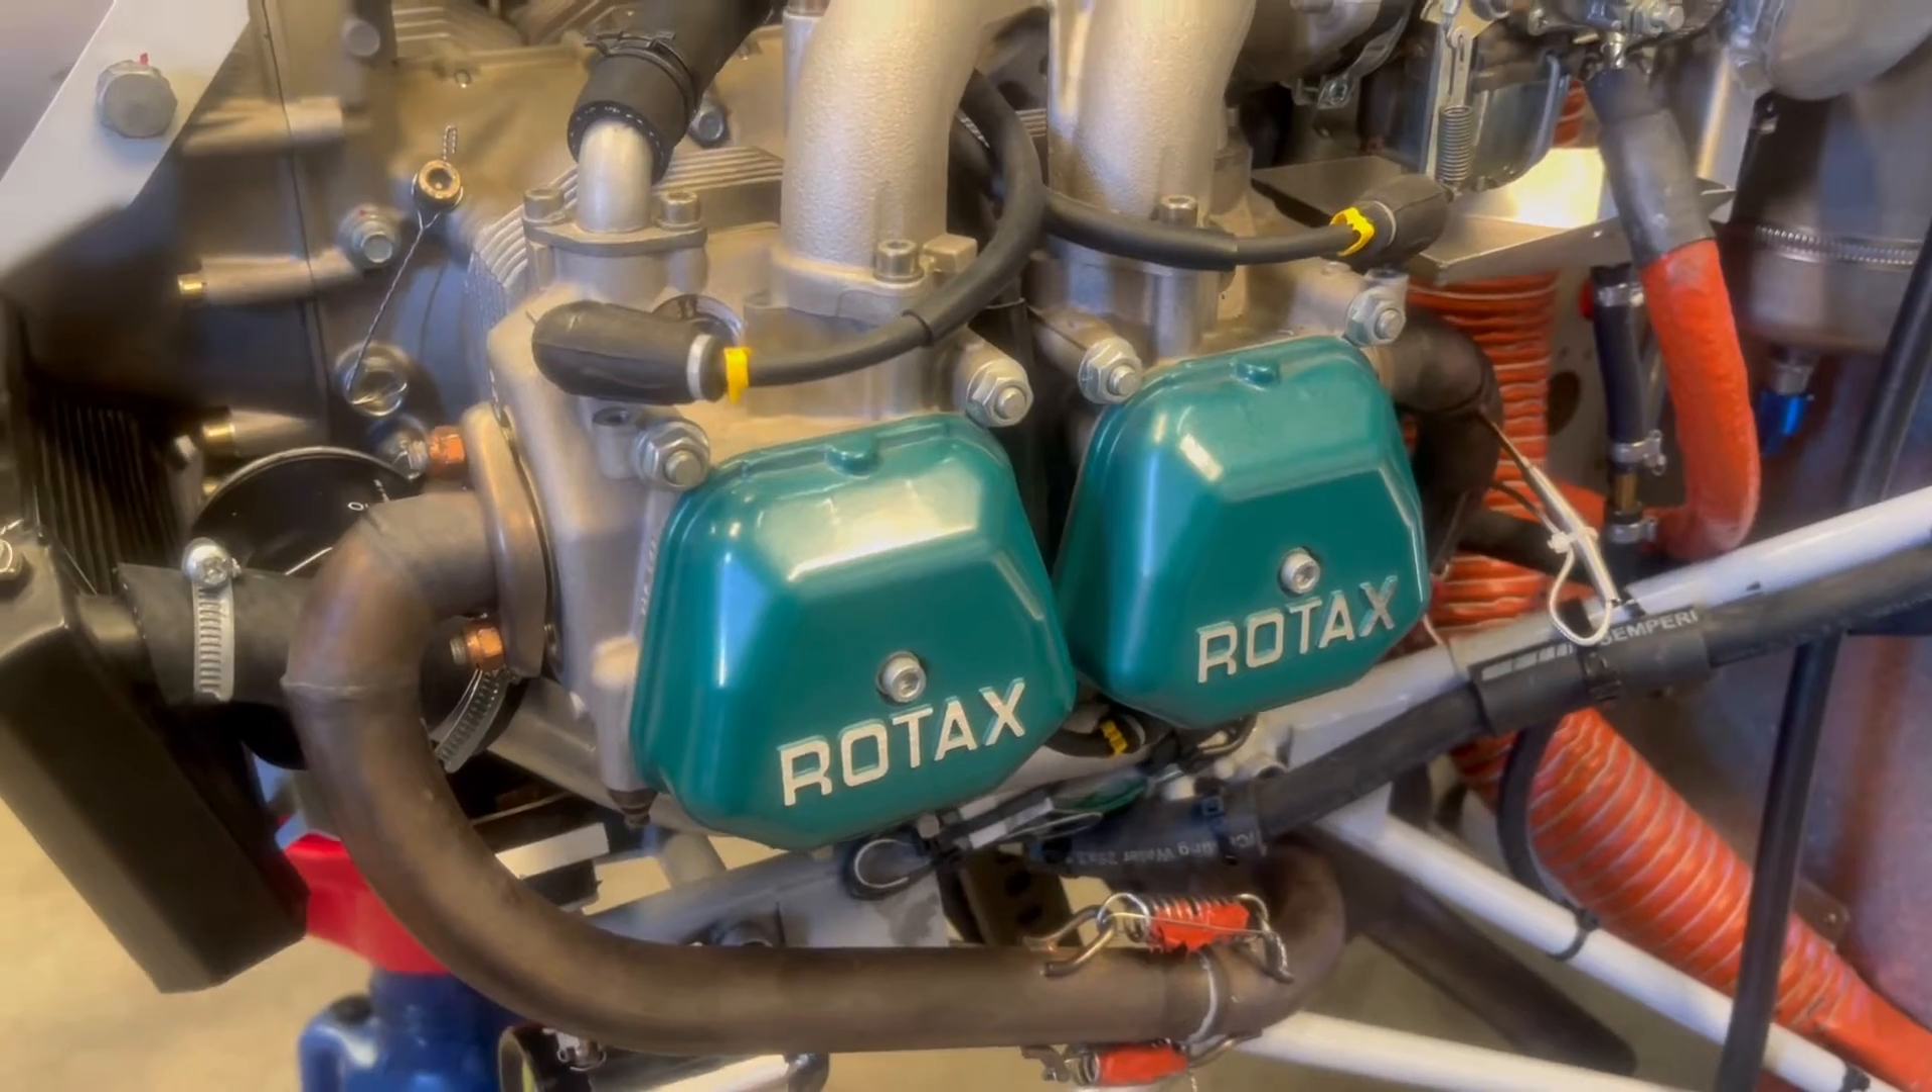Okay, so we've verified our lifters, we went ahead and installed our valve covers.